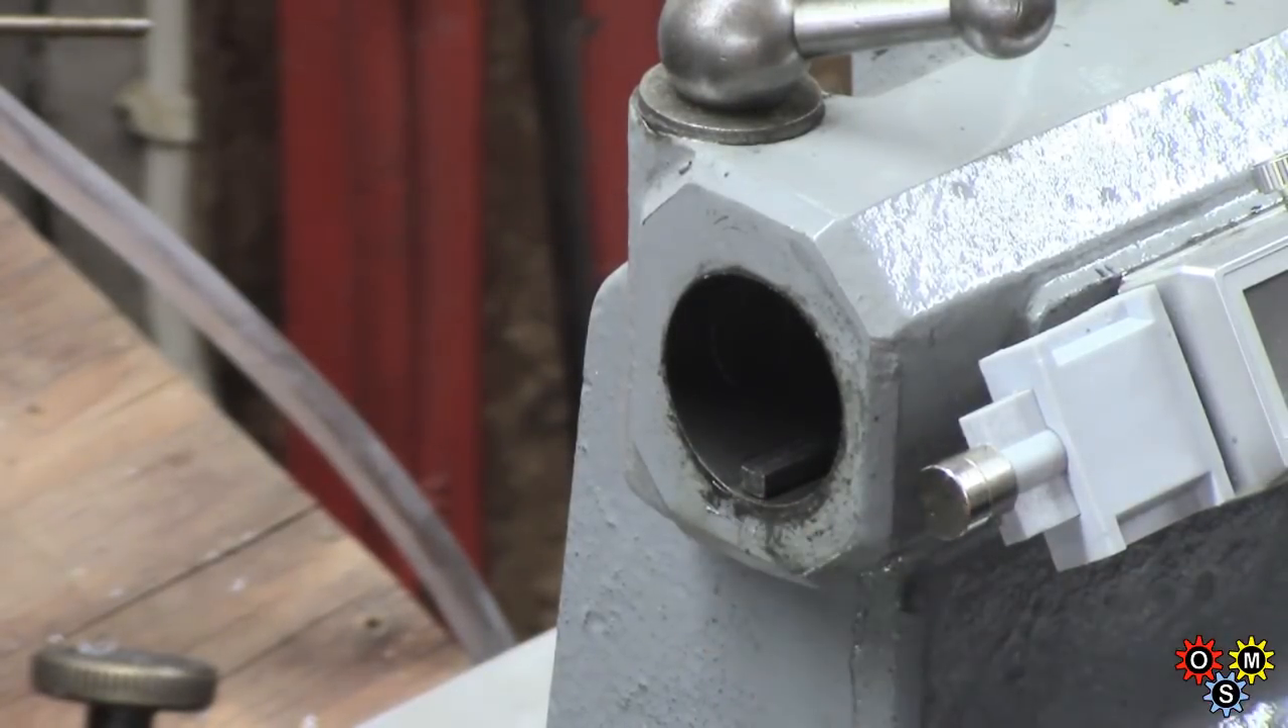You can see the key sitting there now.